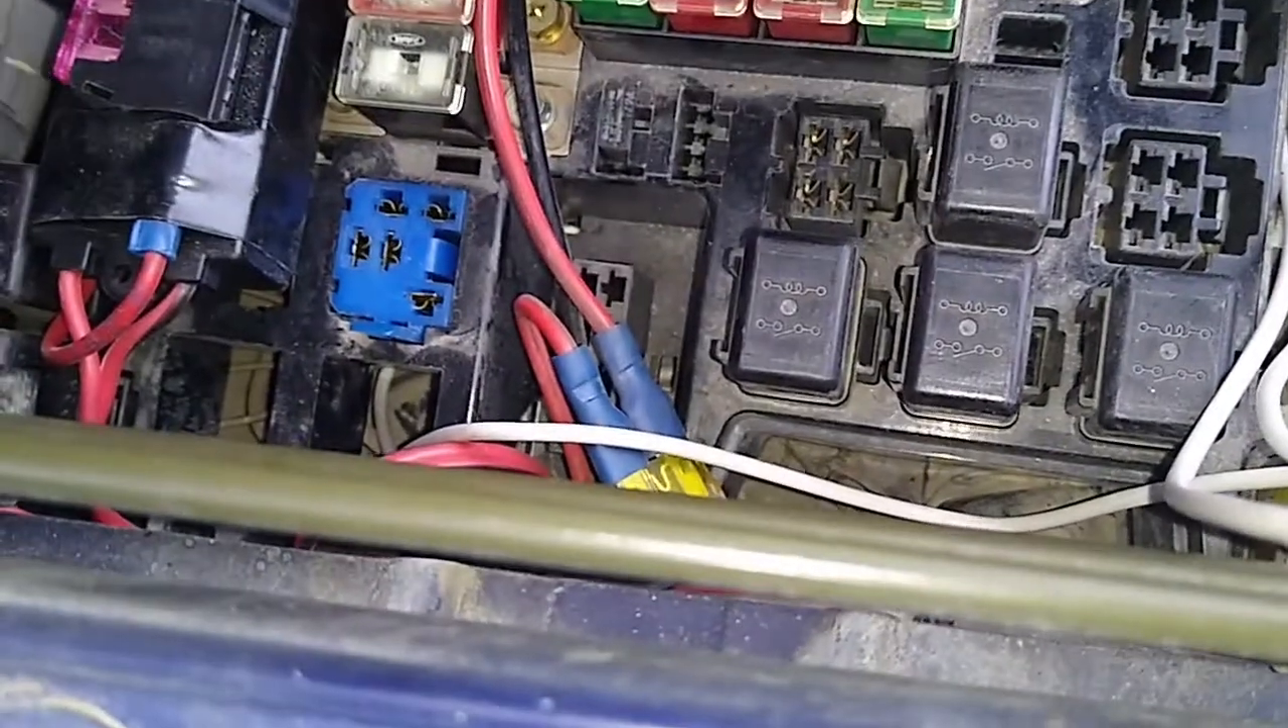If we have a look in our little fuse box here where the blue relay hides, I've actually got the relay pulled out and if we momentarily plug it in, it's all going to go ballistic.